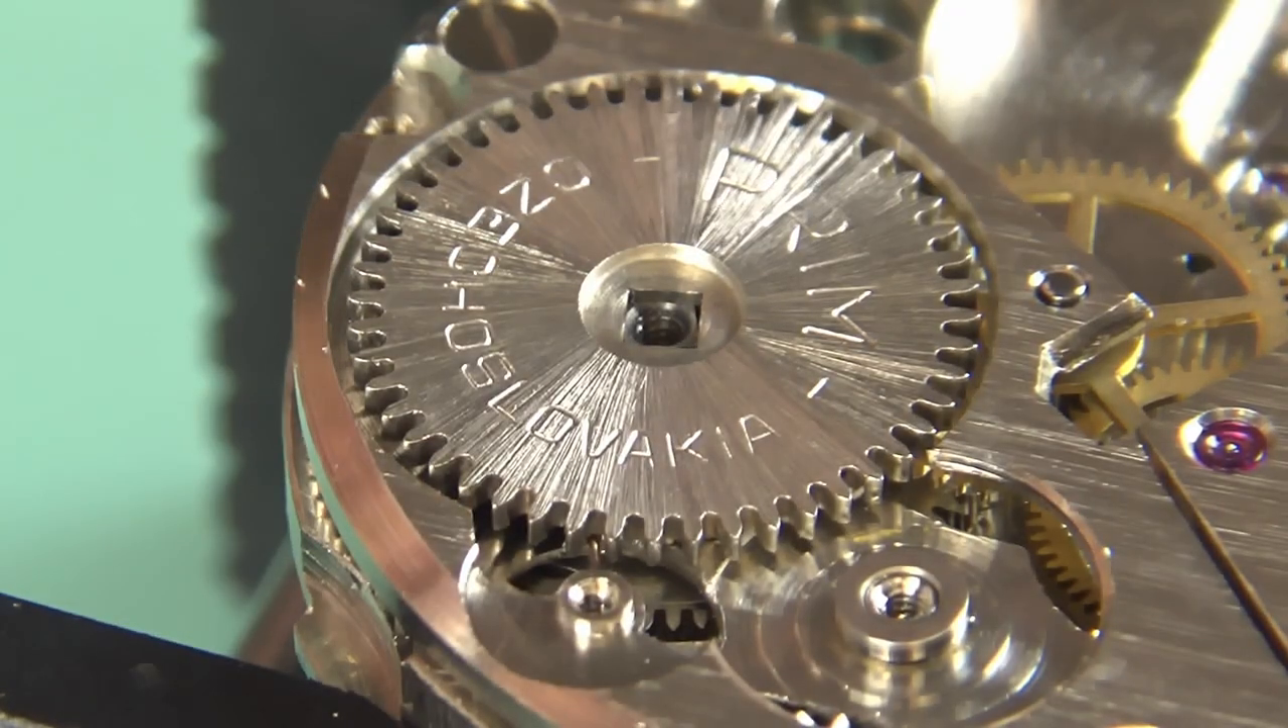Now, you'll also see I've put a signed ratchet wheel on this watch.